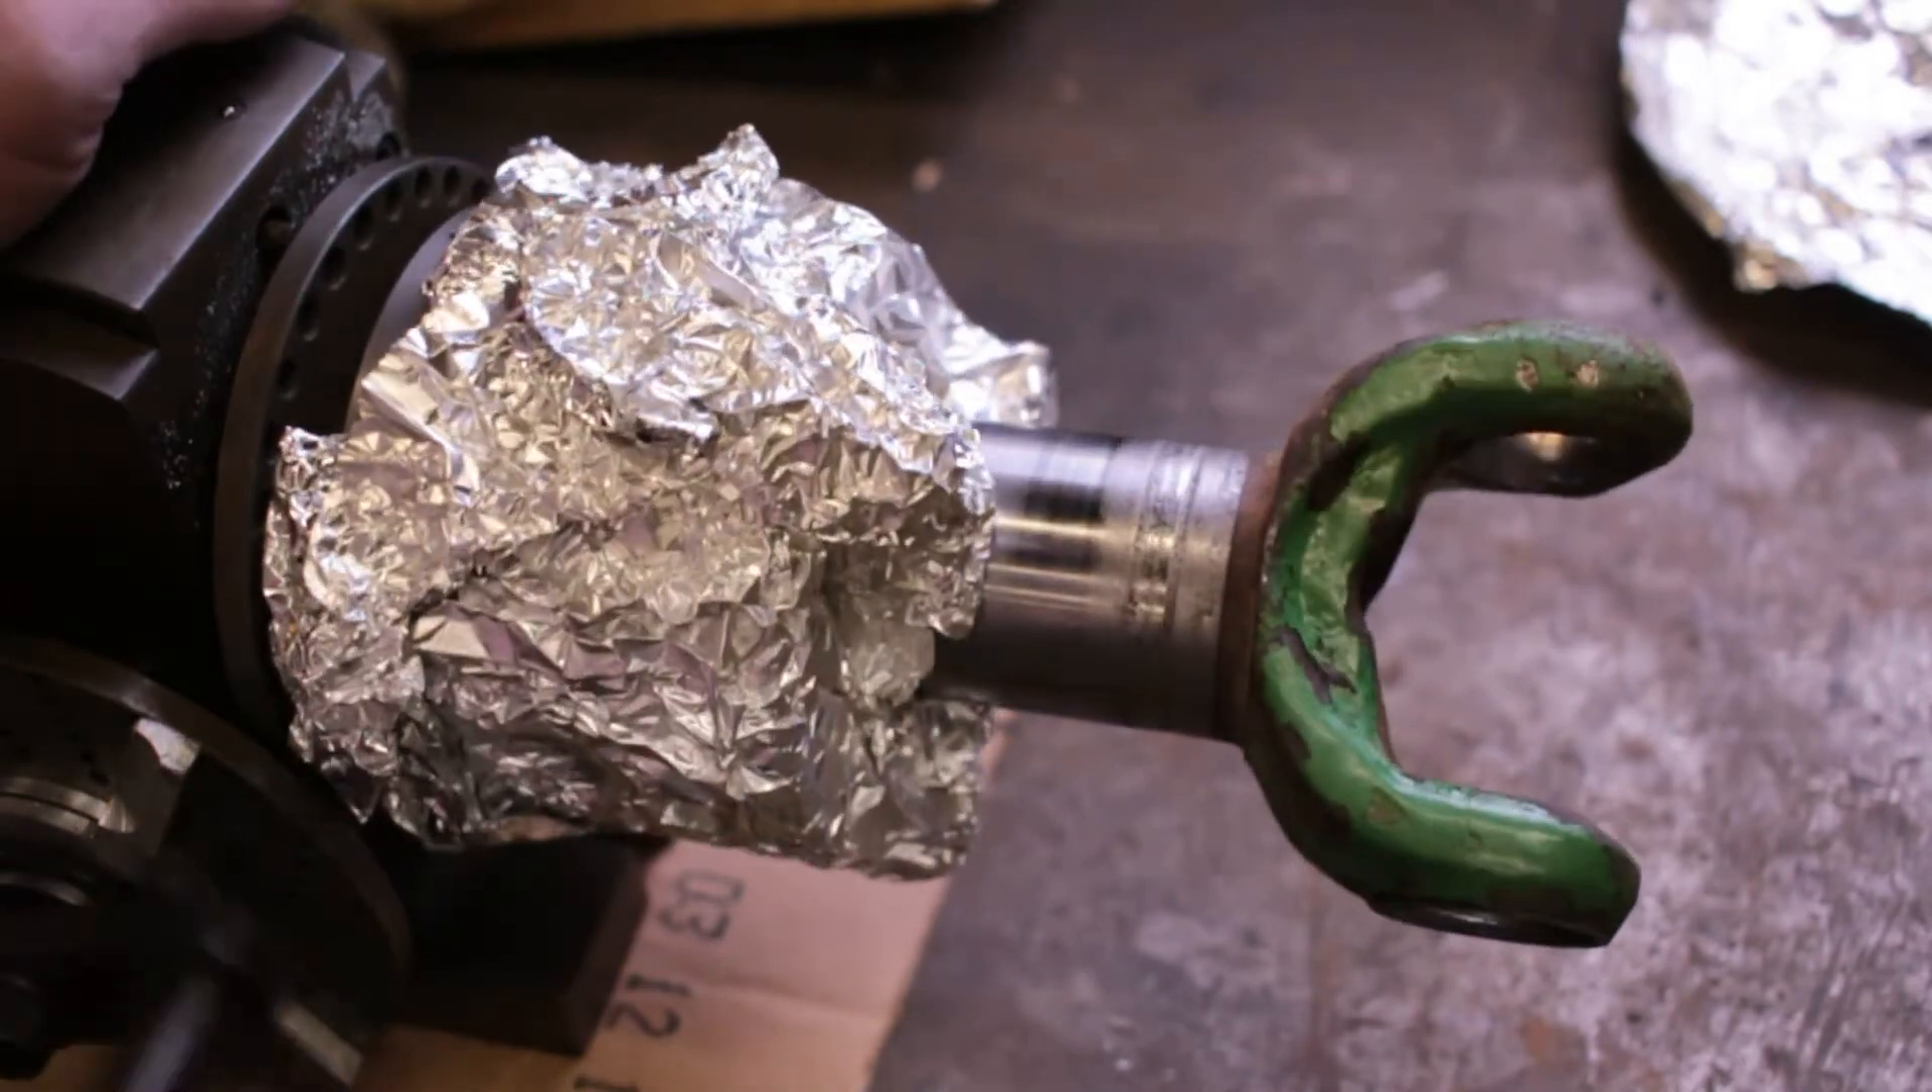So I've got the tin foil on there to hopefully keep some of the splatter off the chuck.